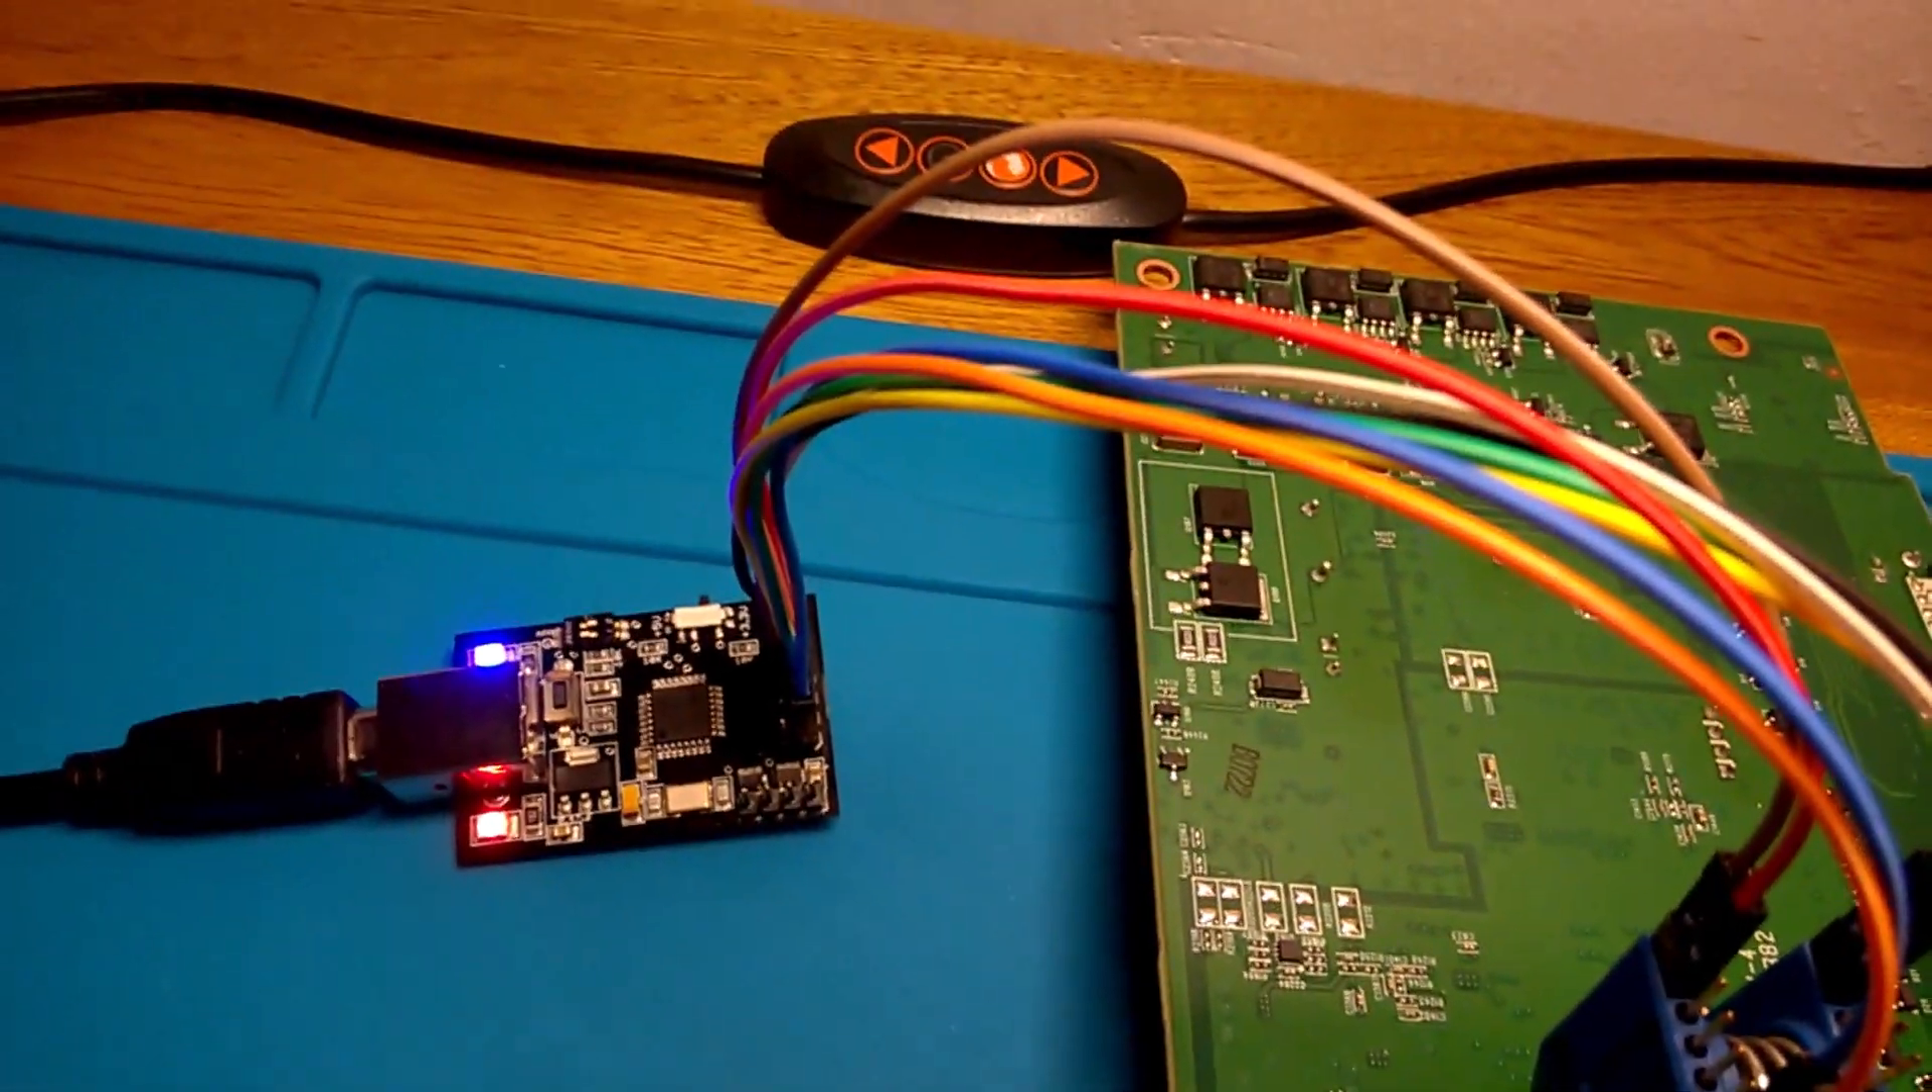Okay so now i have the flash cat connected to the usb cable on my computer and you can see a couple lights.